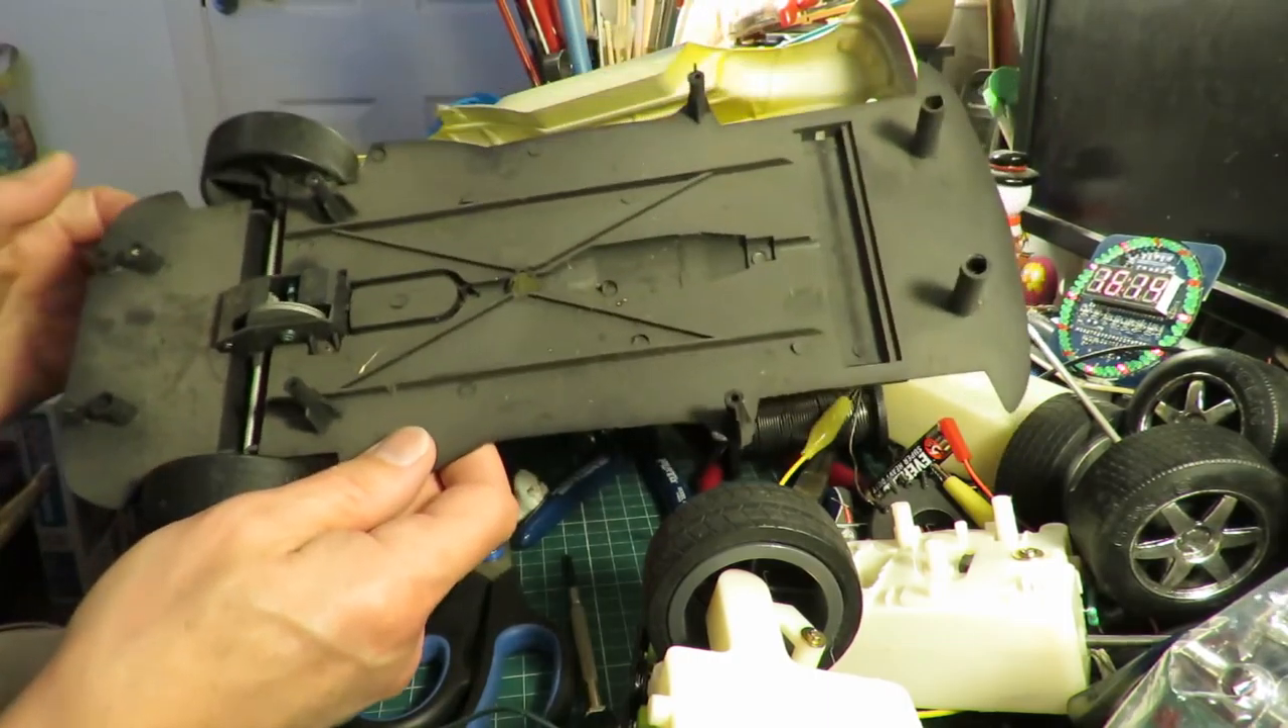Well that's the chassis, we'll call it, taken off.